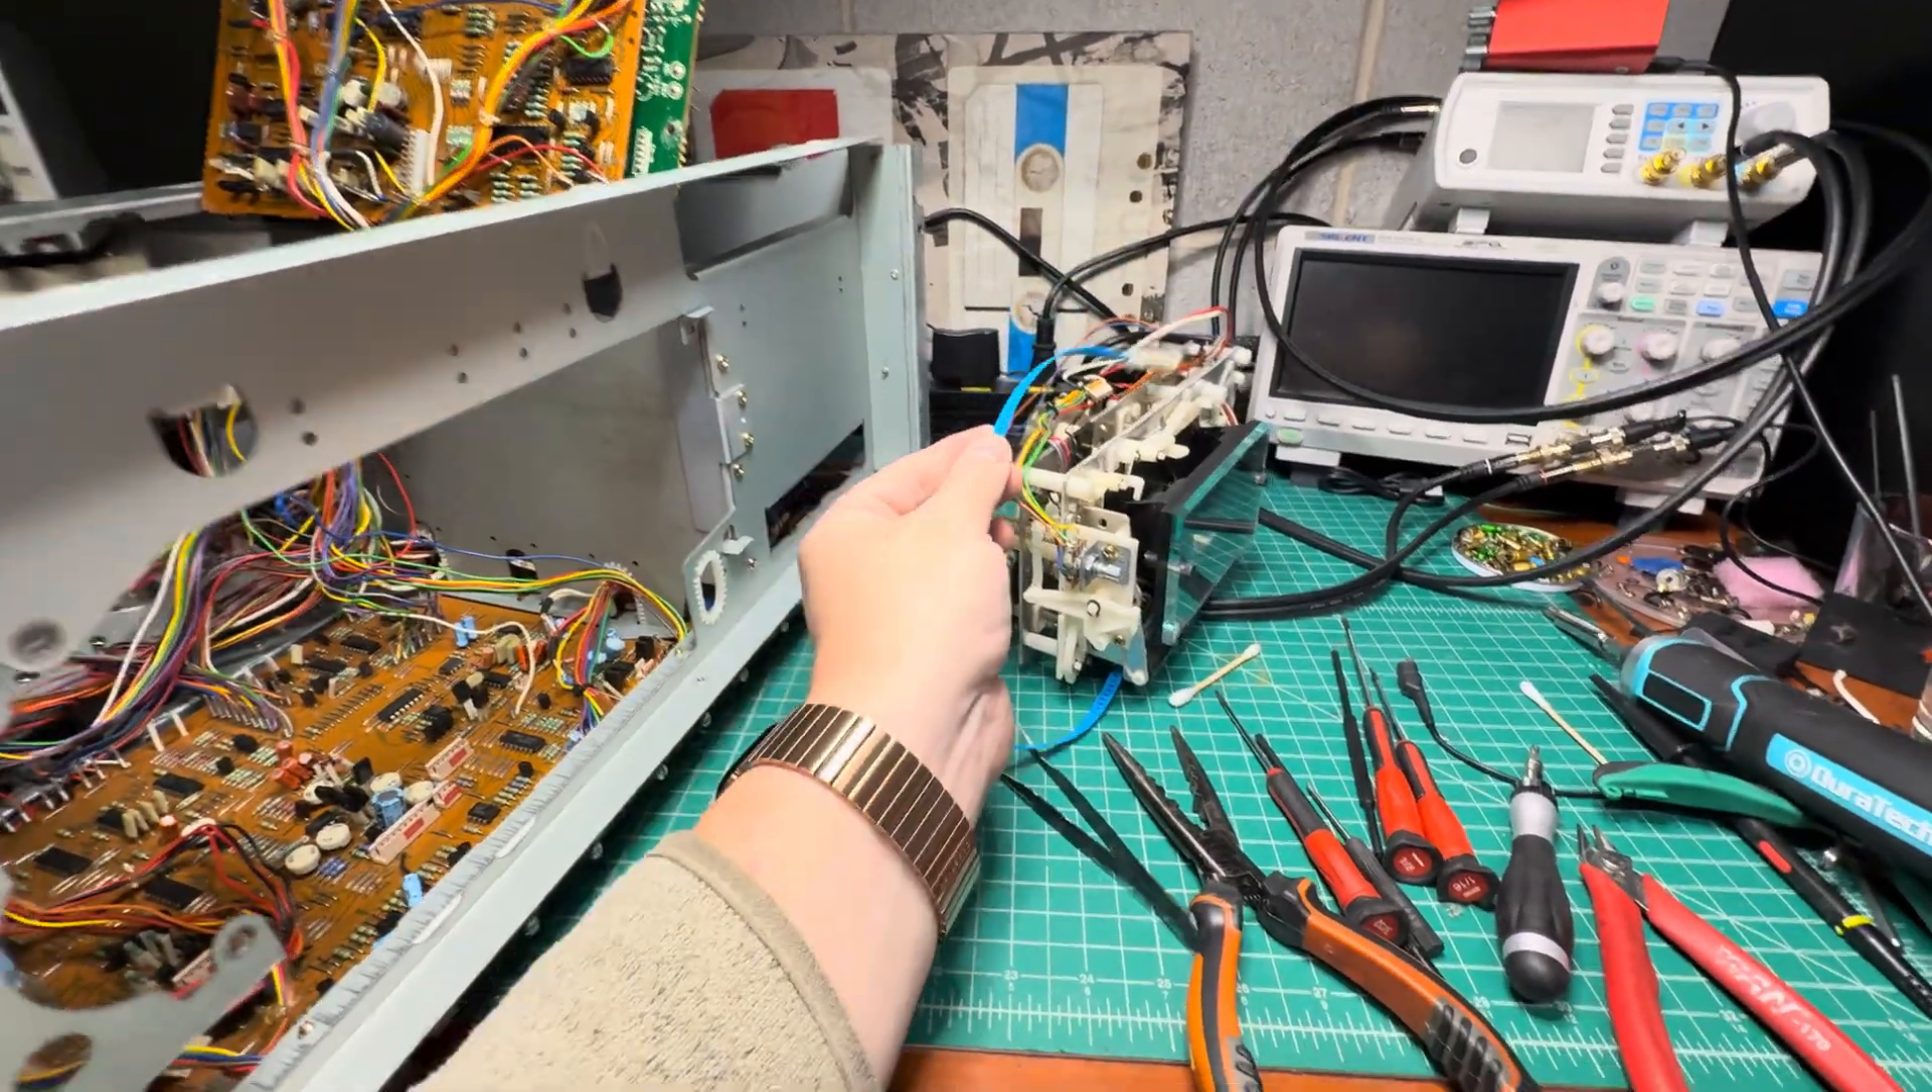All right and i have tape transport out and i have to also disconnect the blue wire because it was going through this hole right here and i wasn't able to pull out tape transport easily.